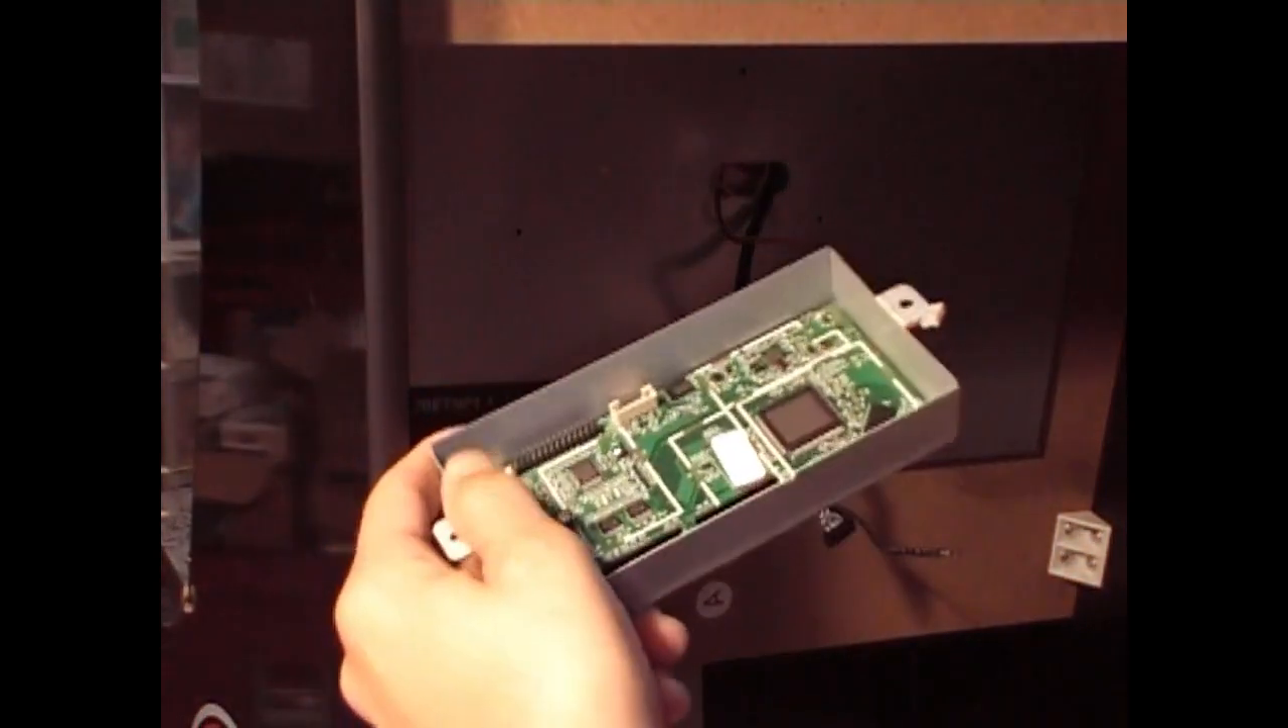And you got the board out. This is your Street Fighter board.